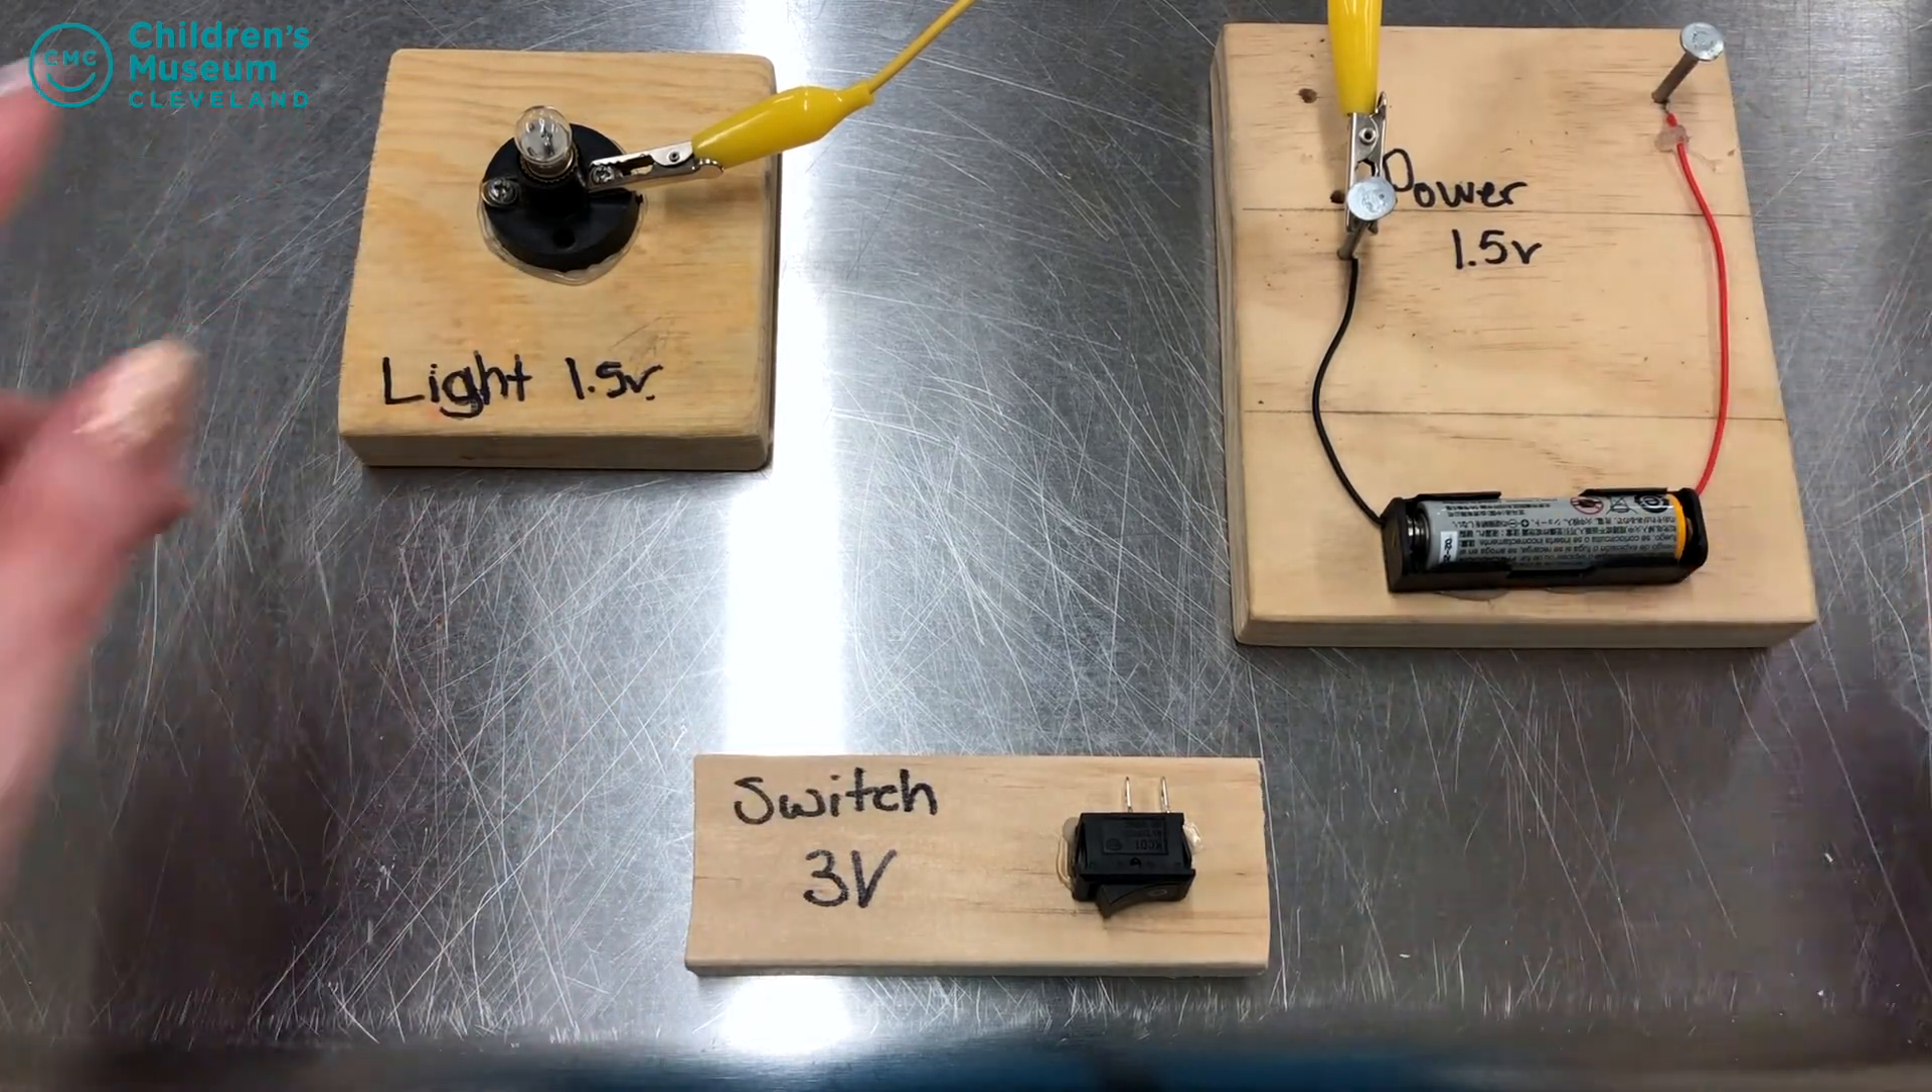As you can see, my light didn't turn on because I still have open parts of my circuit I still need to fill in.